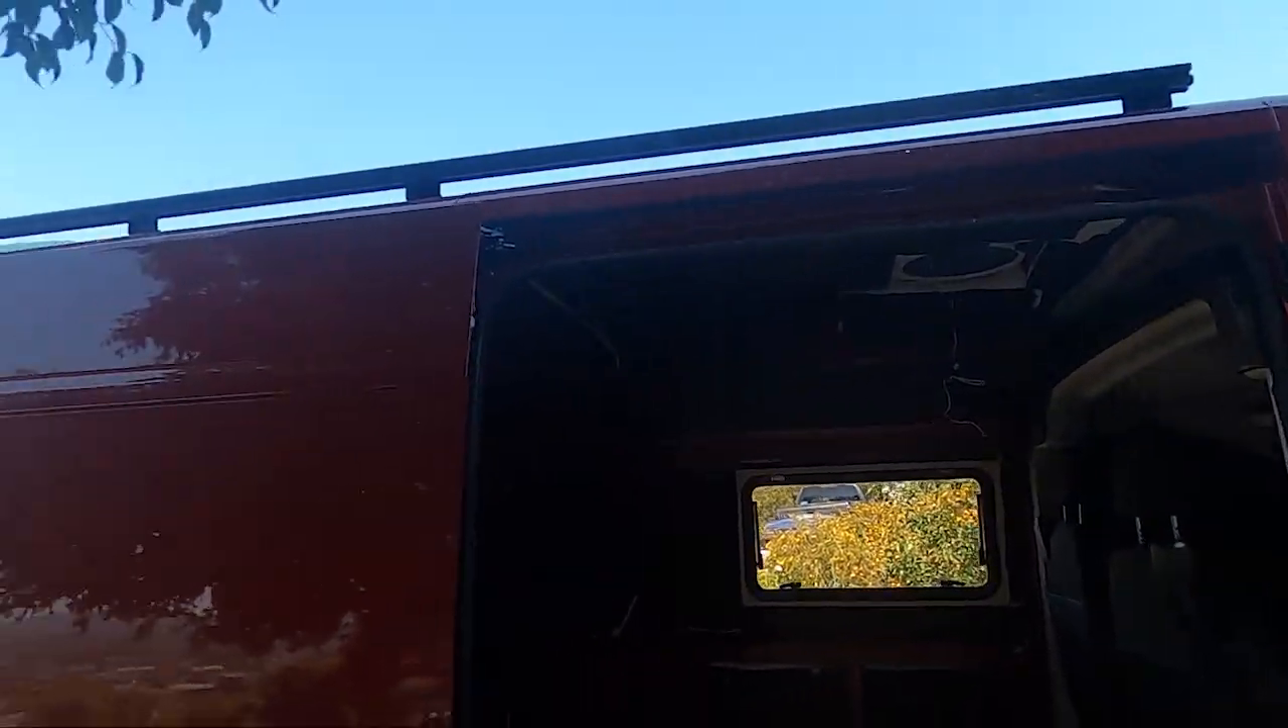Okay so we got the first rail up and now we're going to work on the second one.